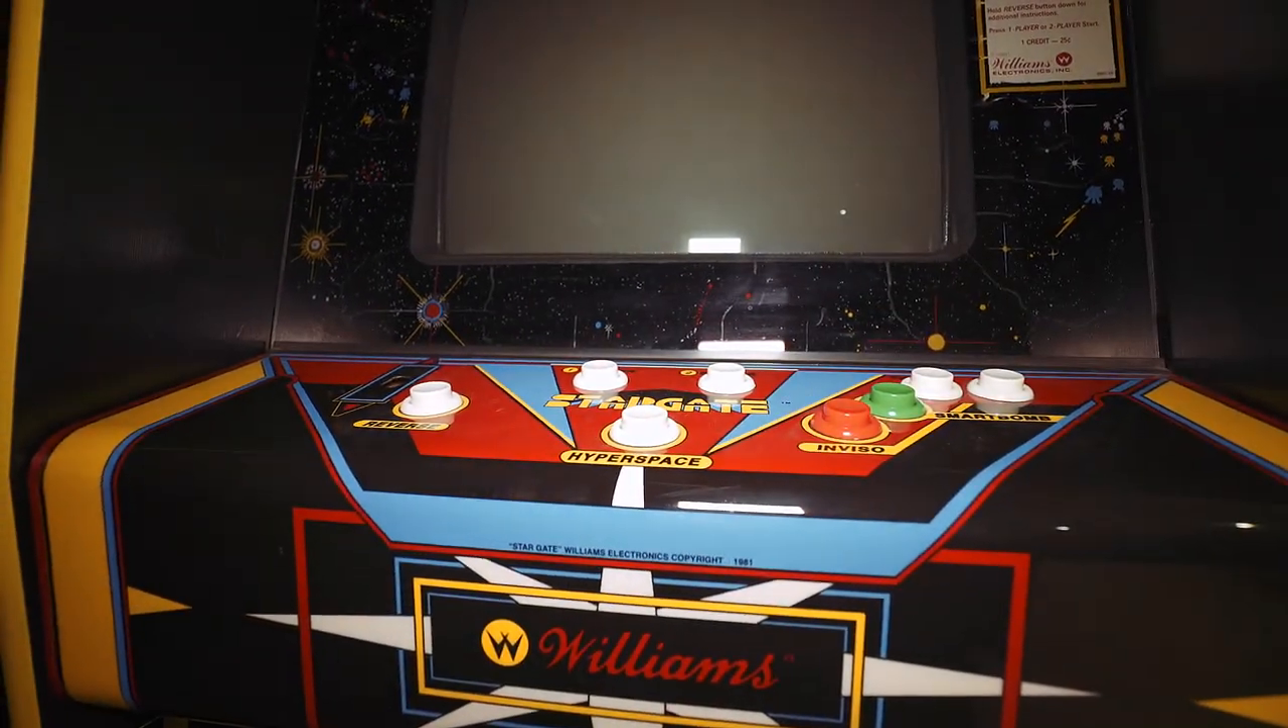So the control panel buttons are complete.